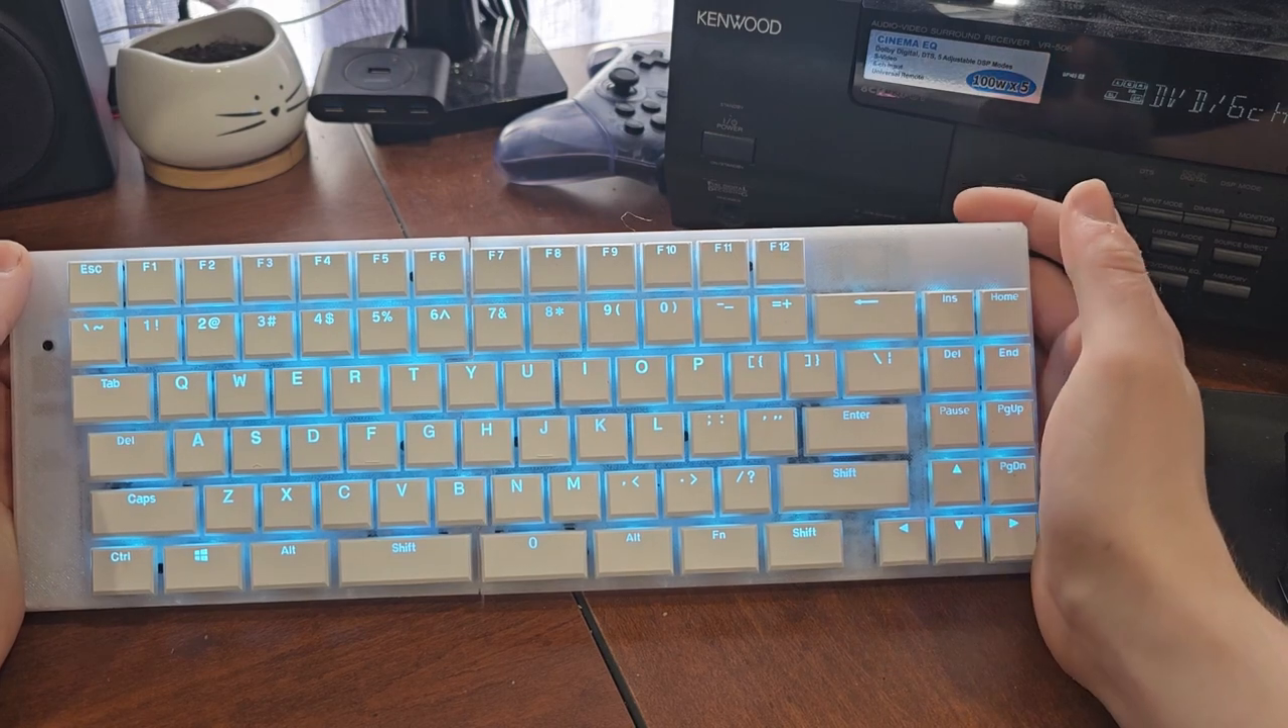If you look at it there's a lot of gaps between the keys.